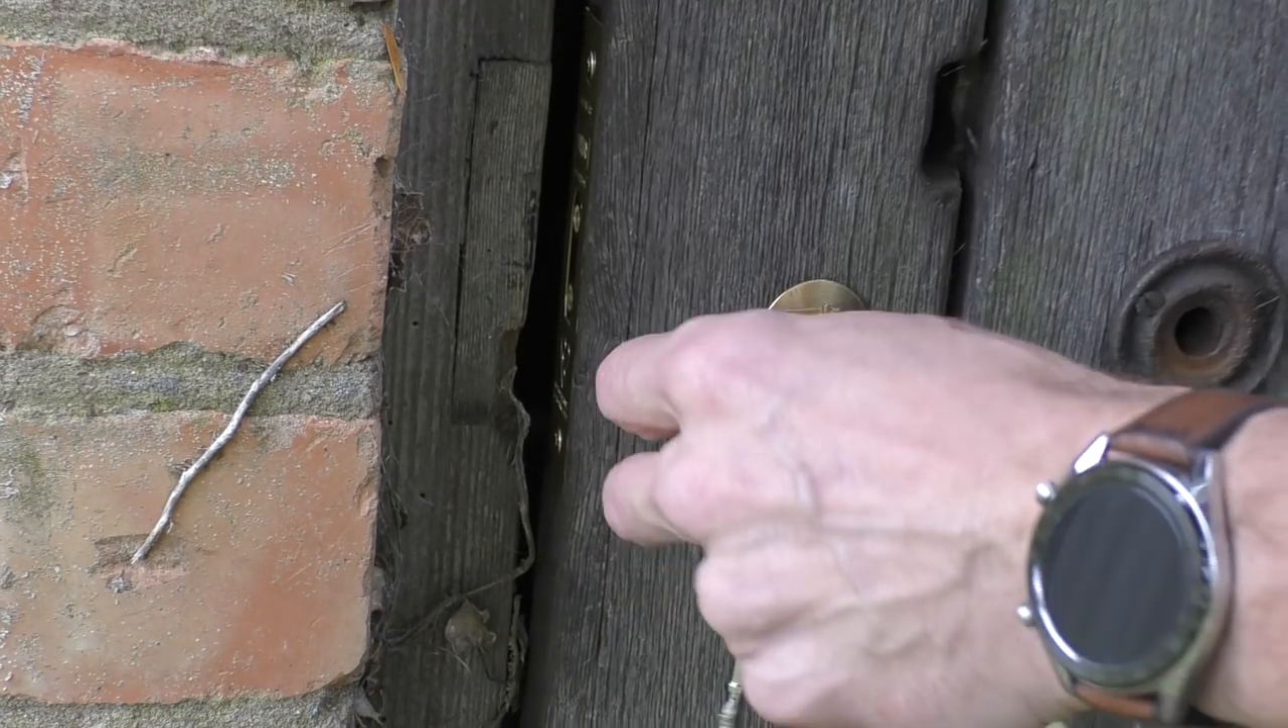What's not ideal here is the gap between the door and the frame.